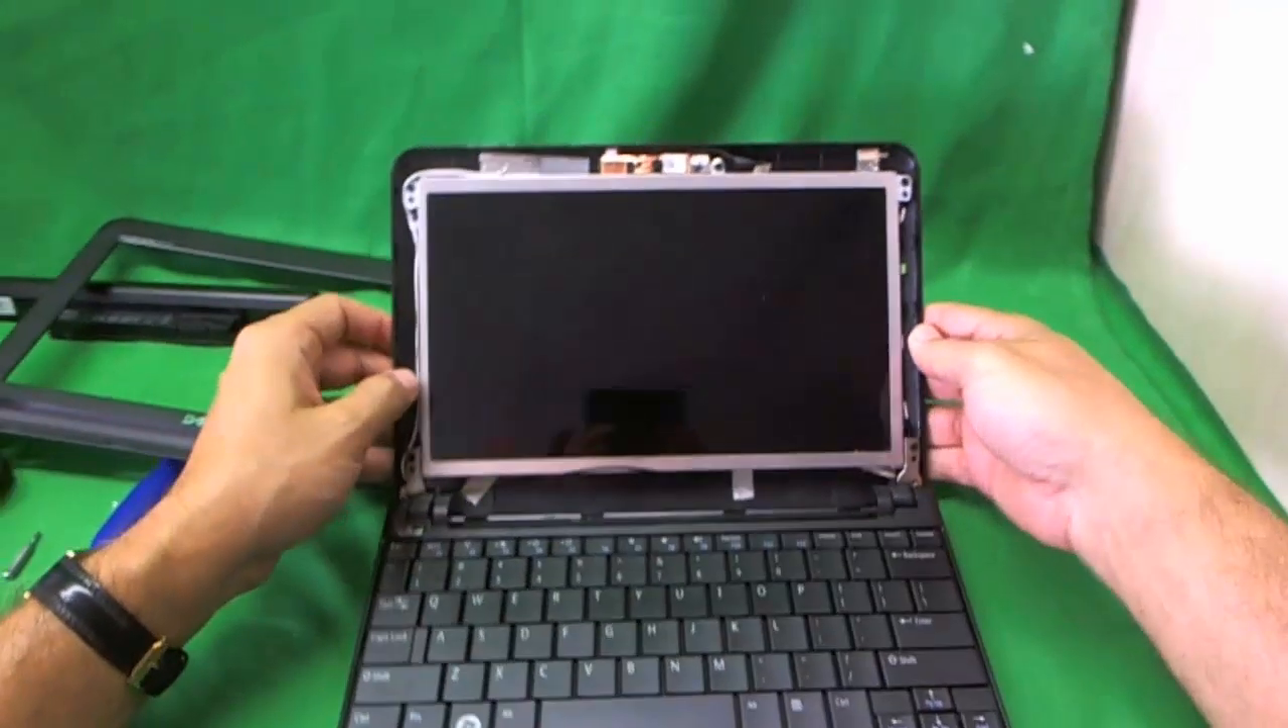Next we see the screen exposed.